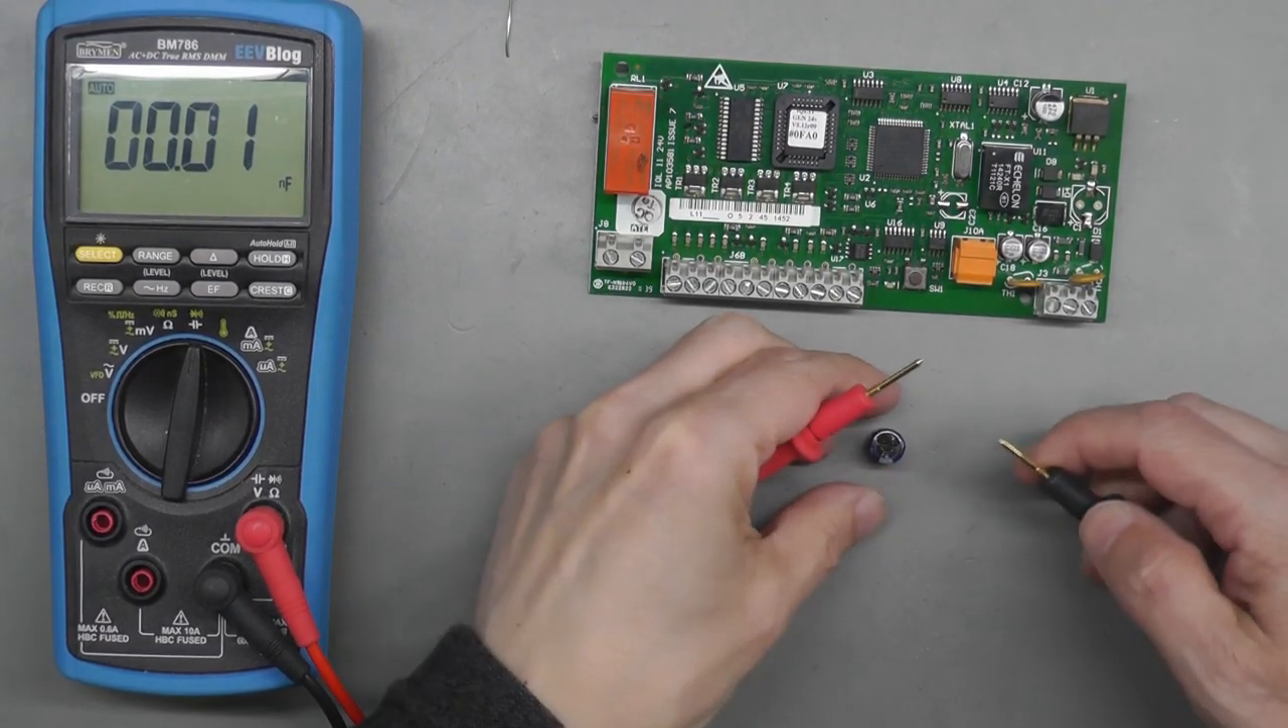That's the capacitor removed from the board no signs of leakage.